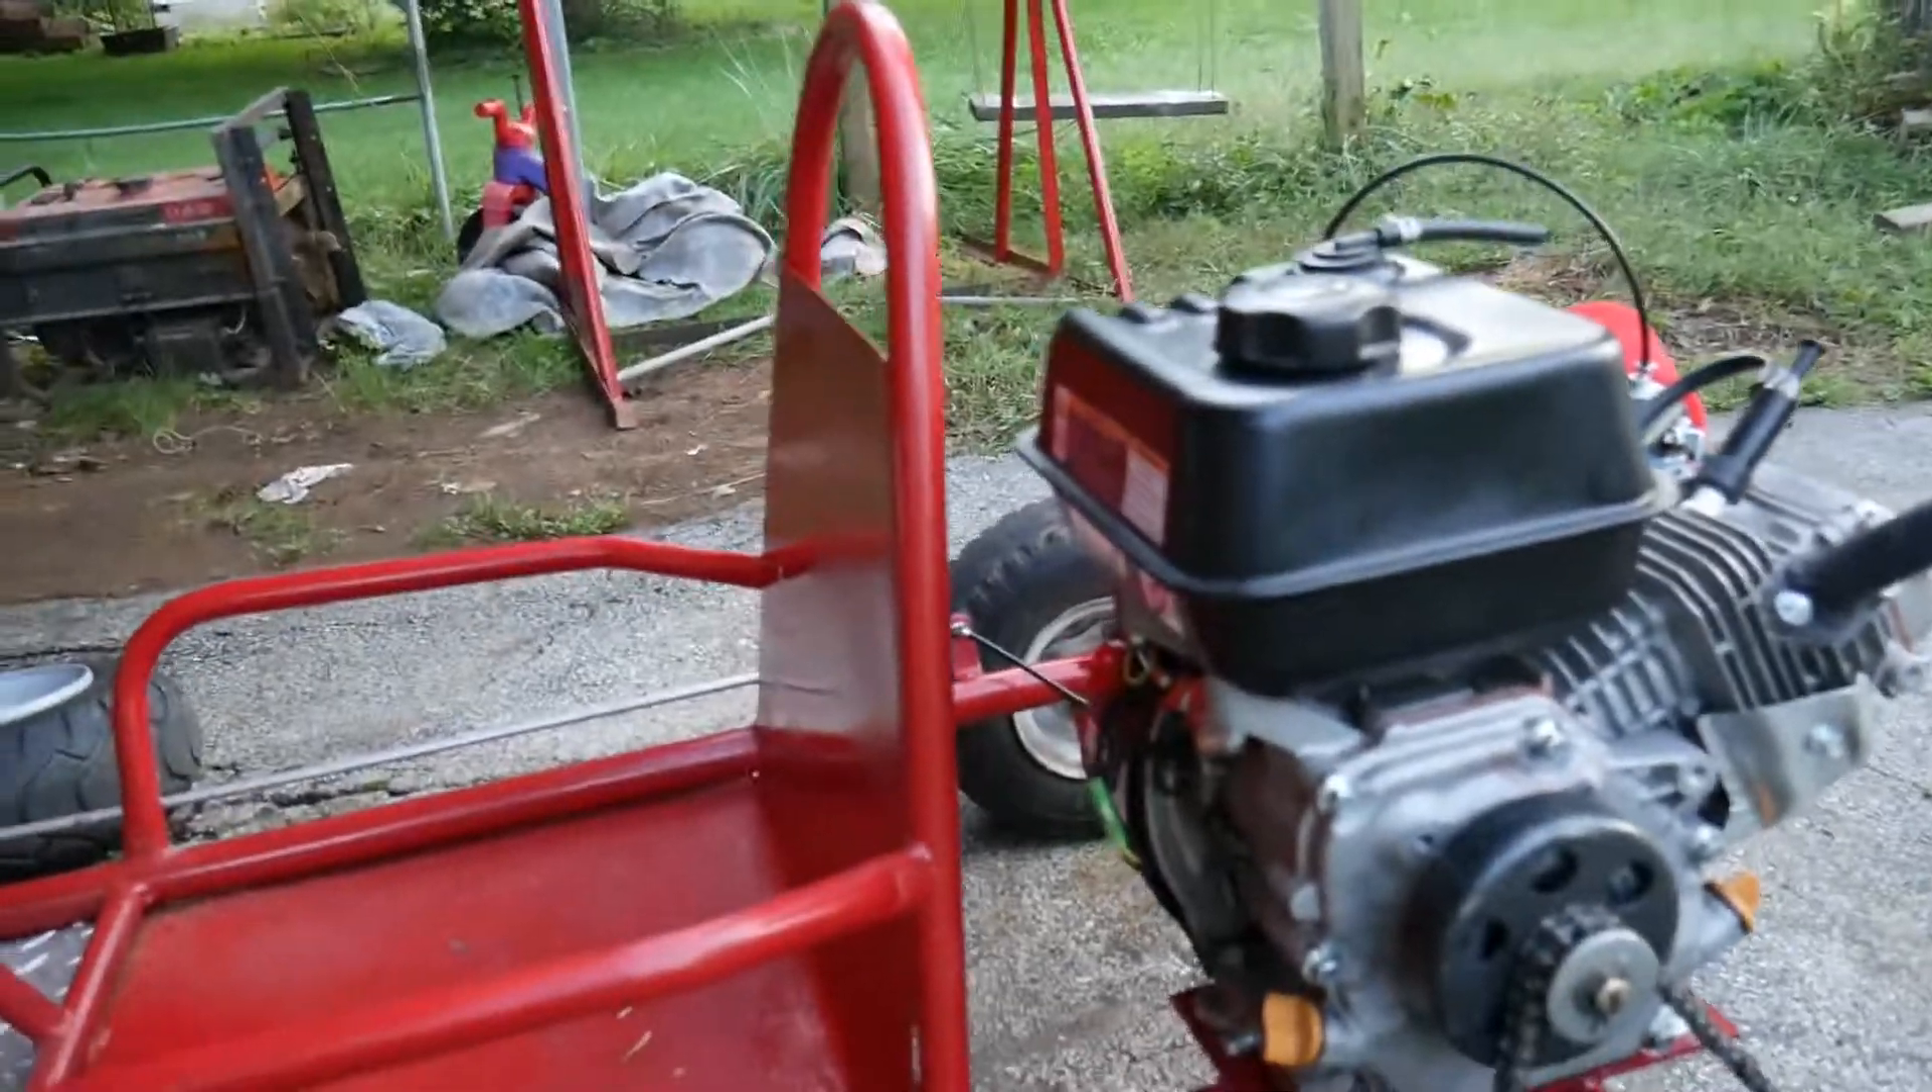I've put the engine back on, and this thing is a beast.